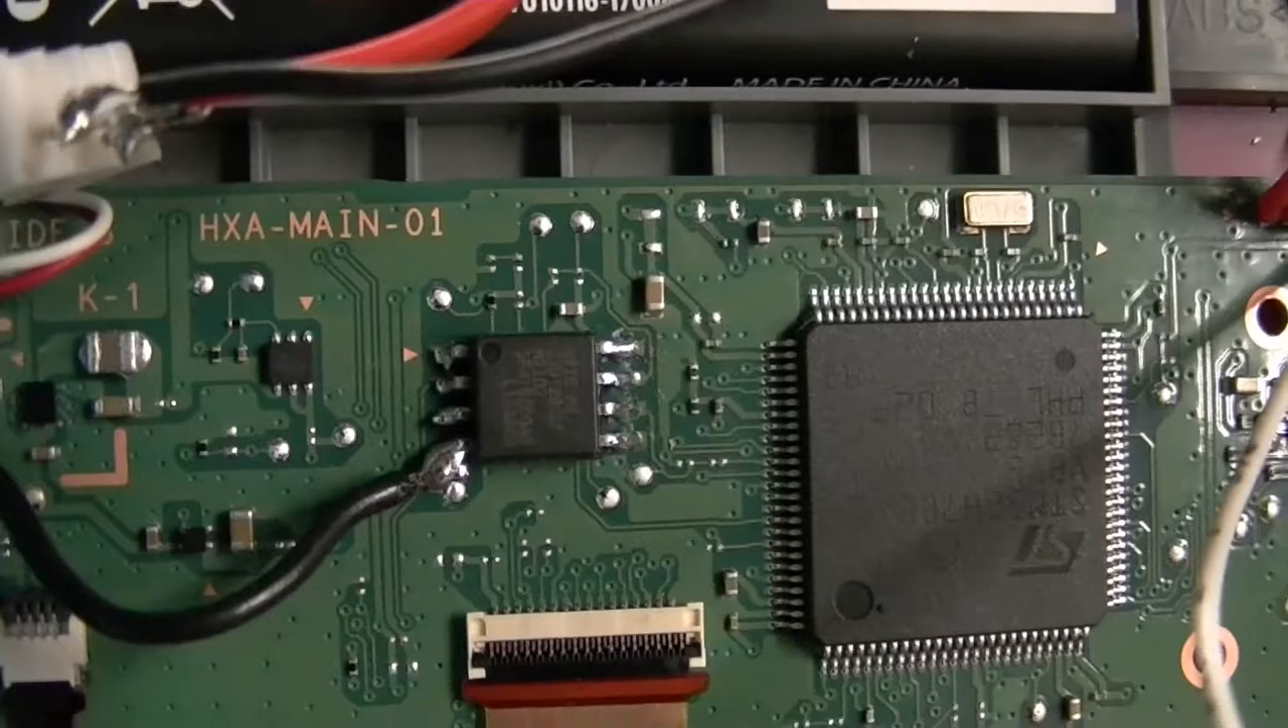So I just put the jumper wire to the ground where it needed to go and there is my new chip soldered onto the board where I cut it off.